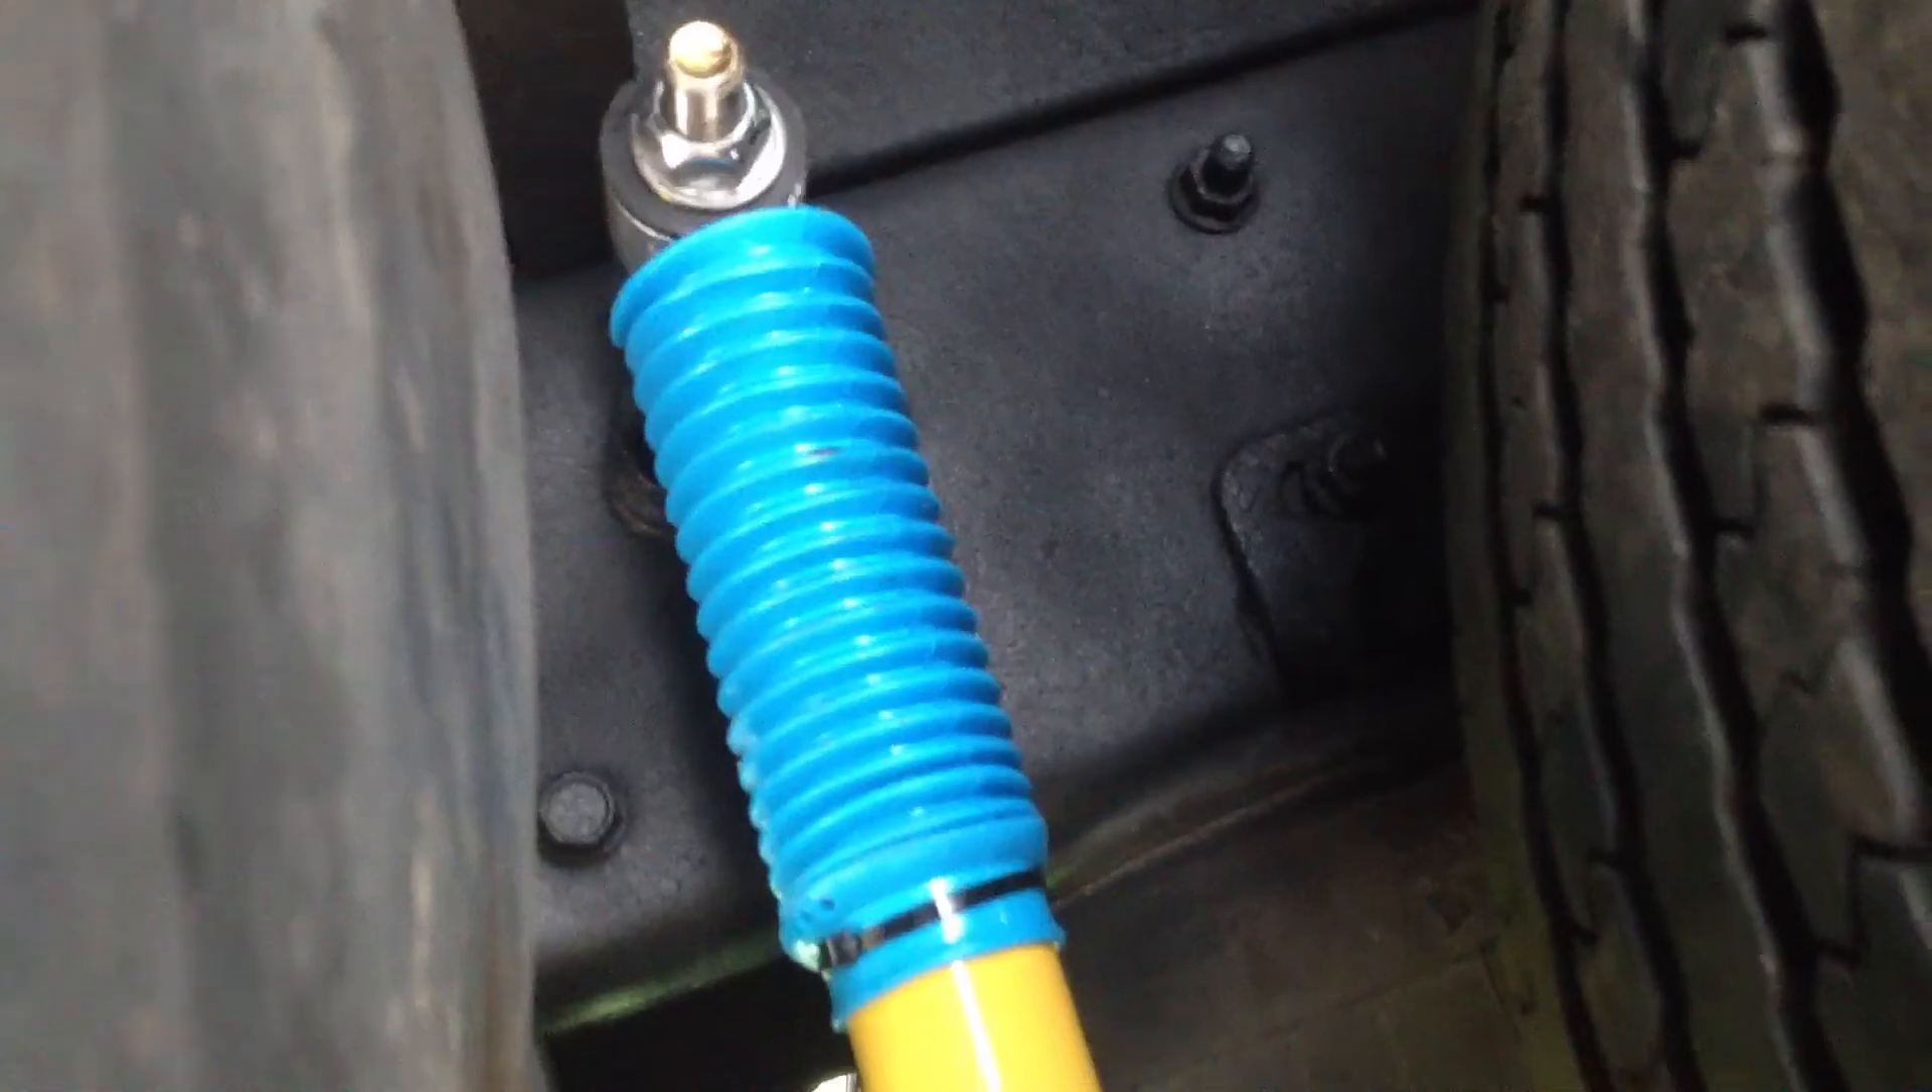It's done. There's rear shock installation complete.